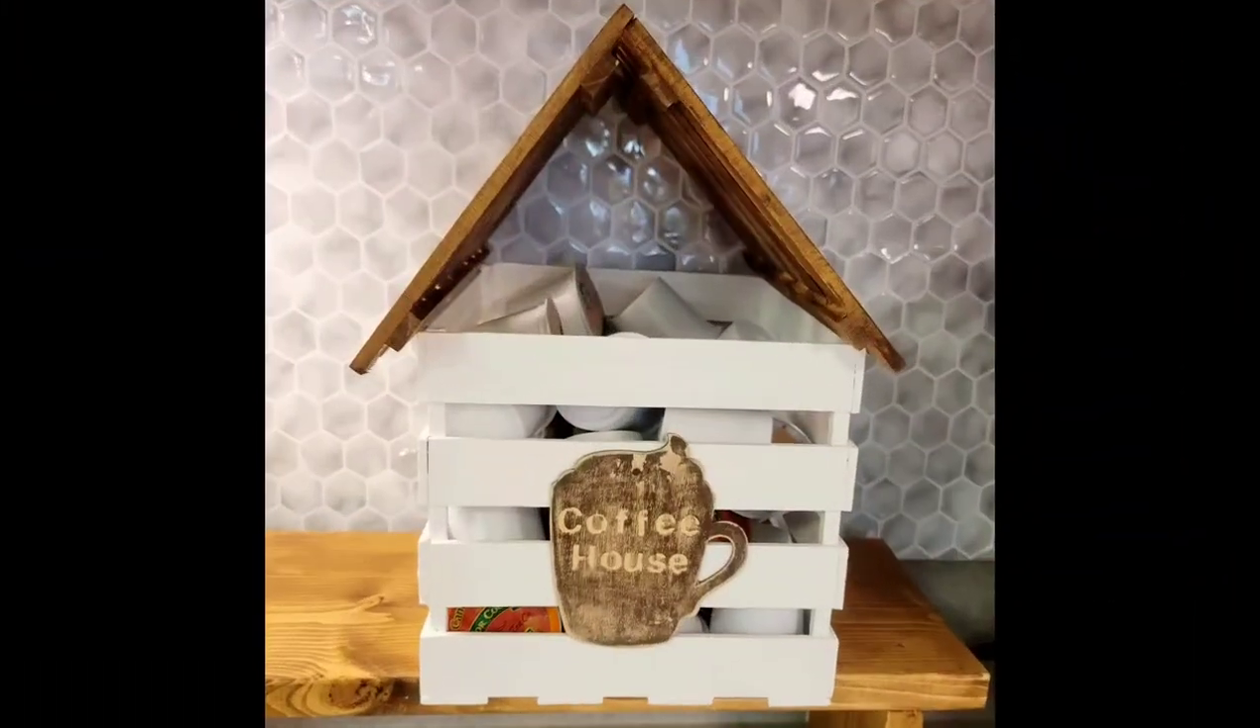And finally, I took my hot glue gun and glued on my coffee house sign. And then the roof just sits on top. So you just set it up there and there it is, all done, filled with pods.